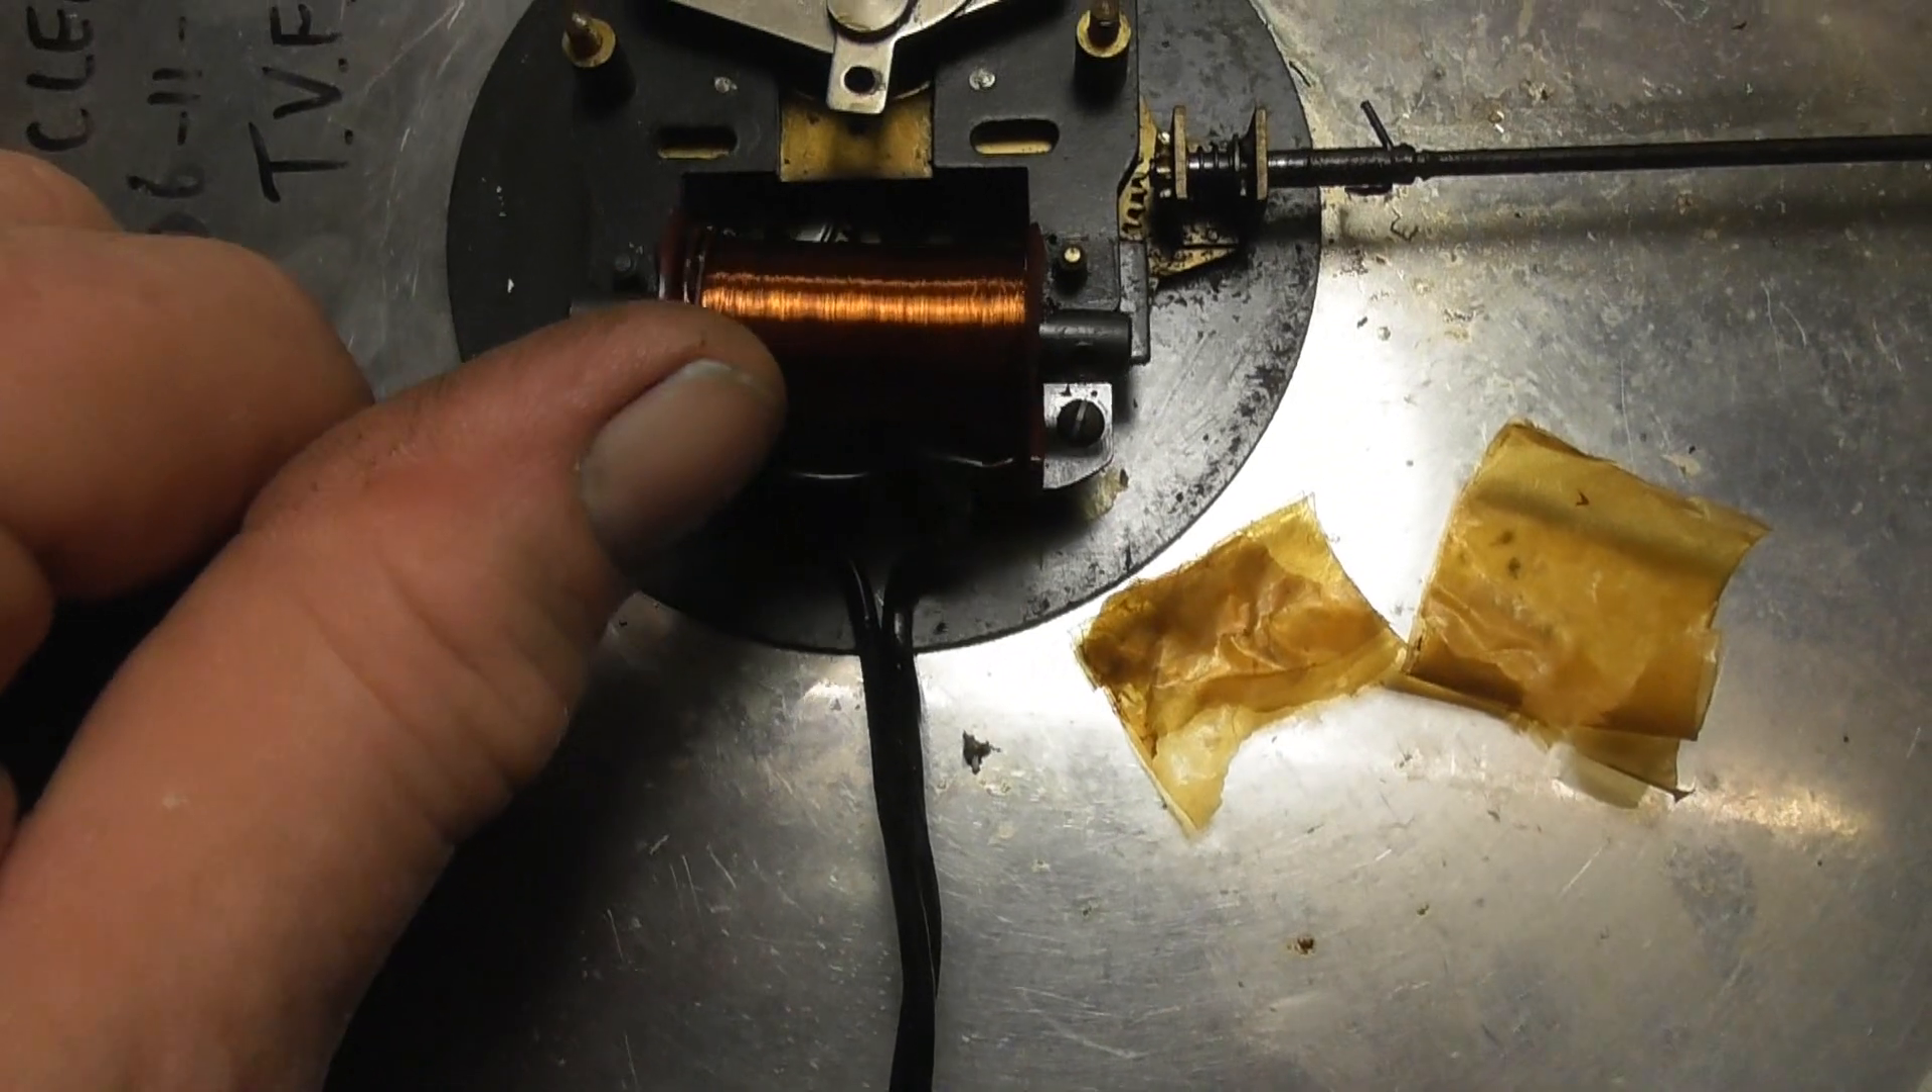Okay, I've got the paper wrap off.